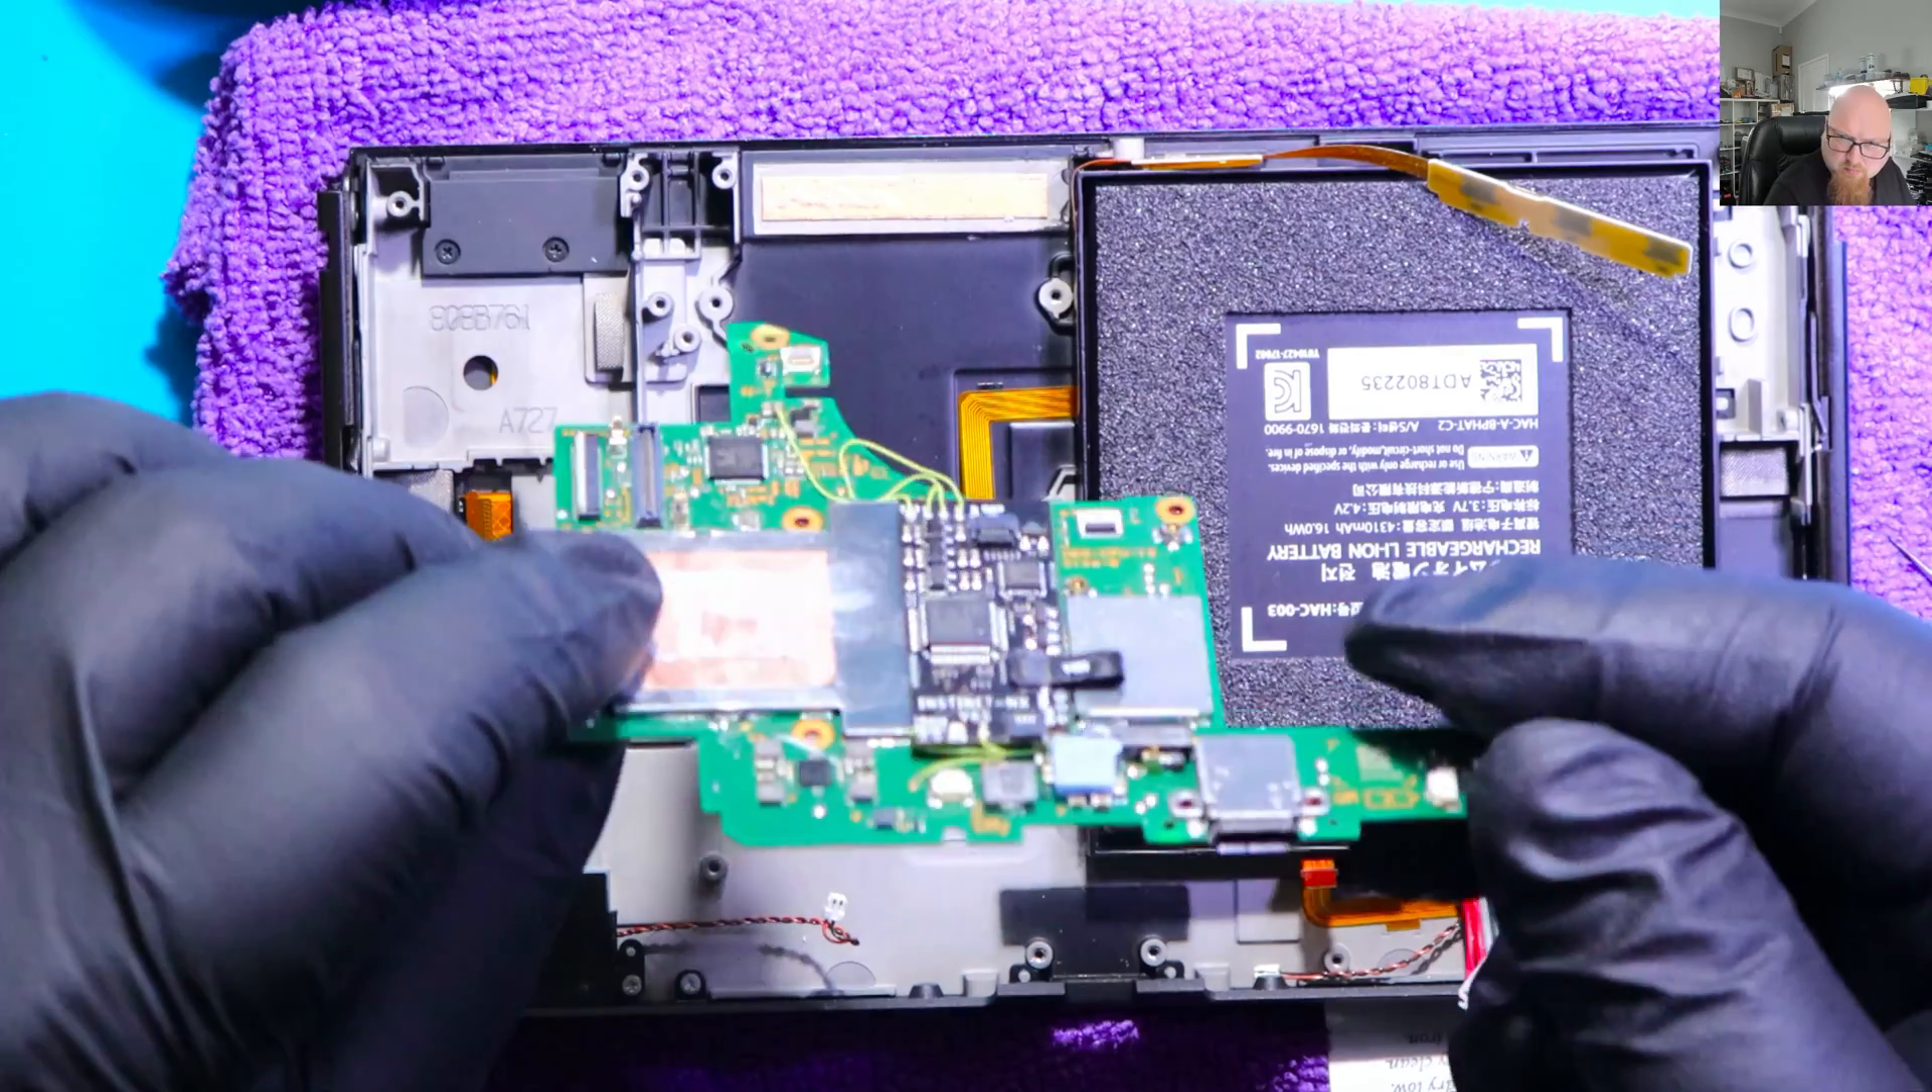Okay. So we have the motherboard out.